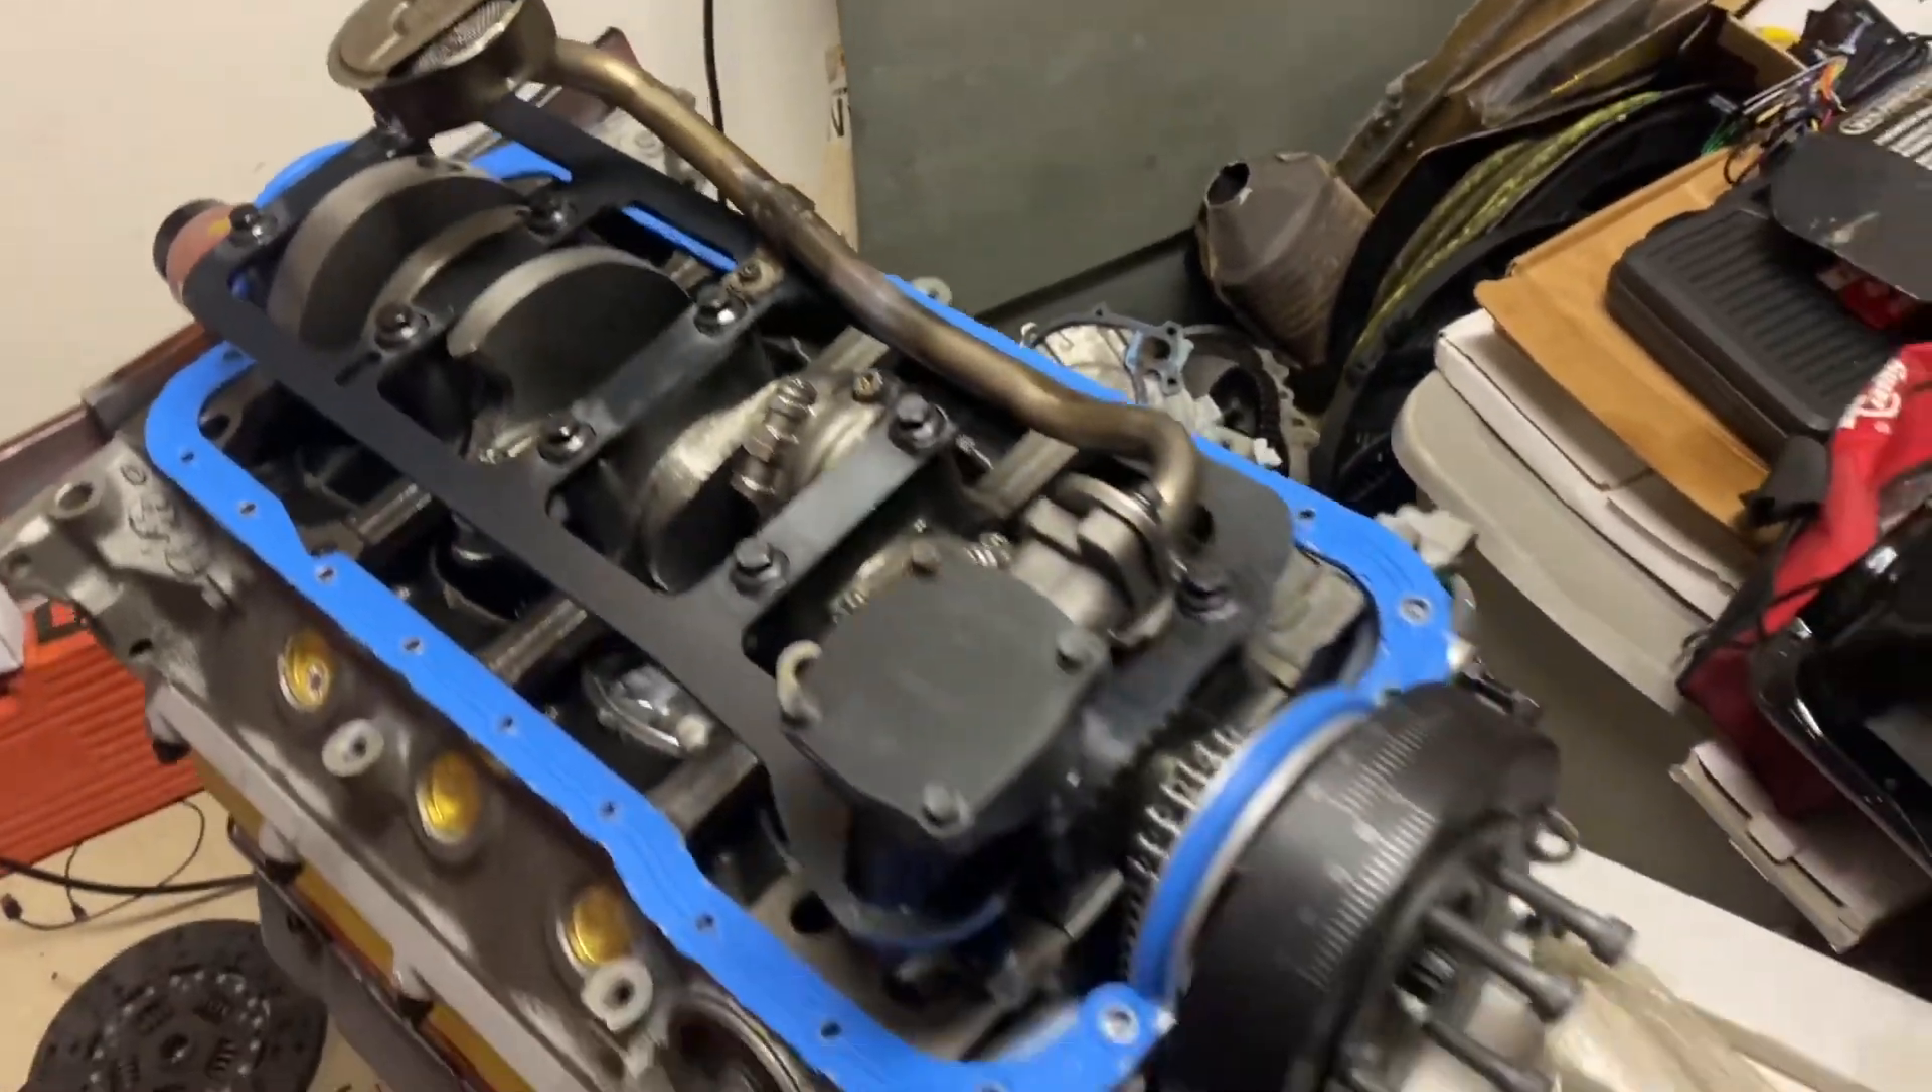All right here's the last look before i put the oil pan on.